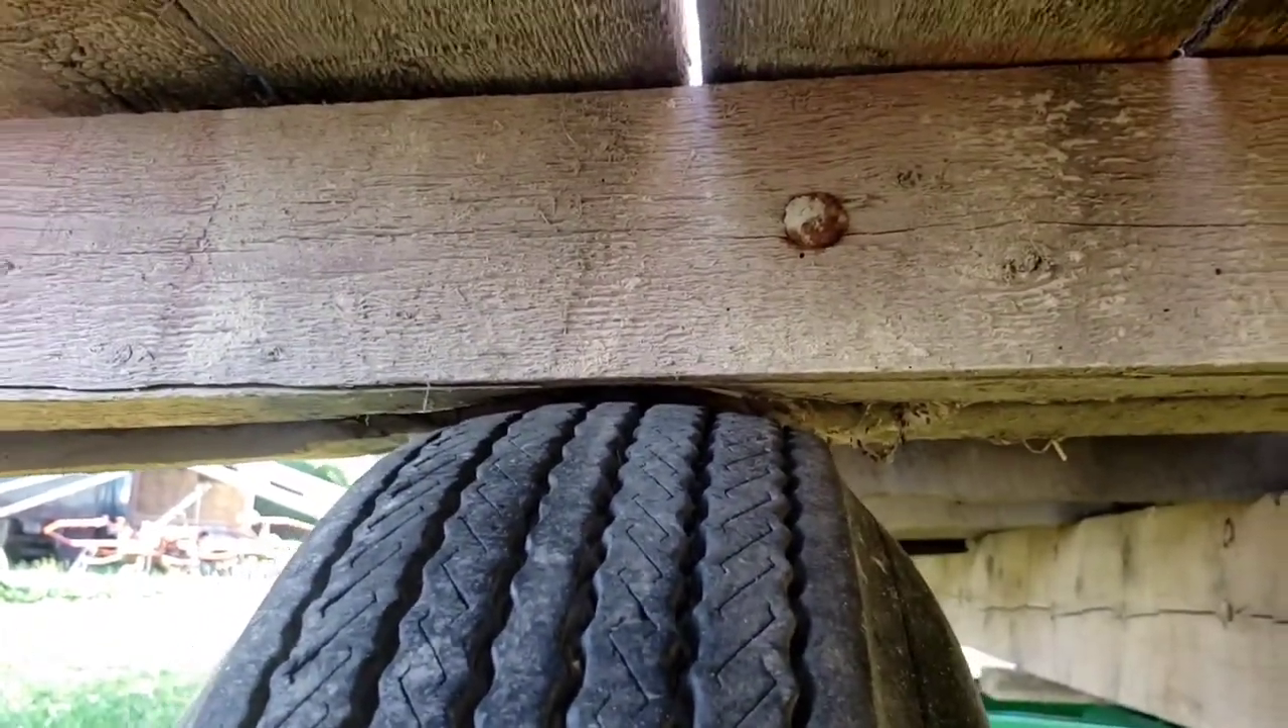I can get right up underneath and show you this tire is basically sitting on this beam.